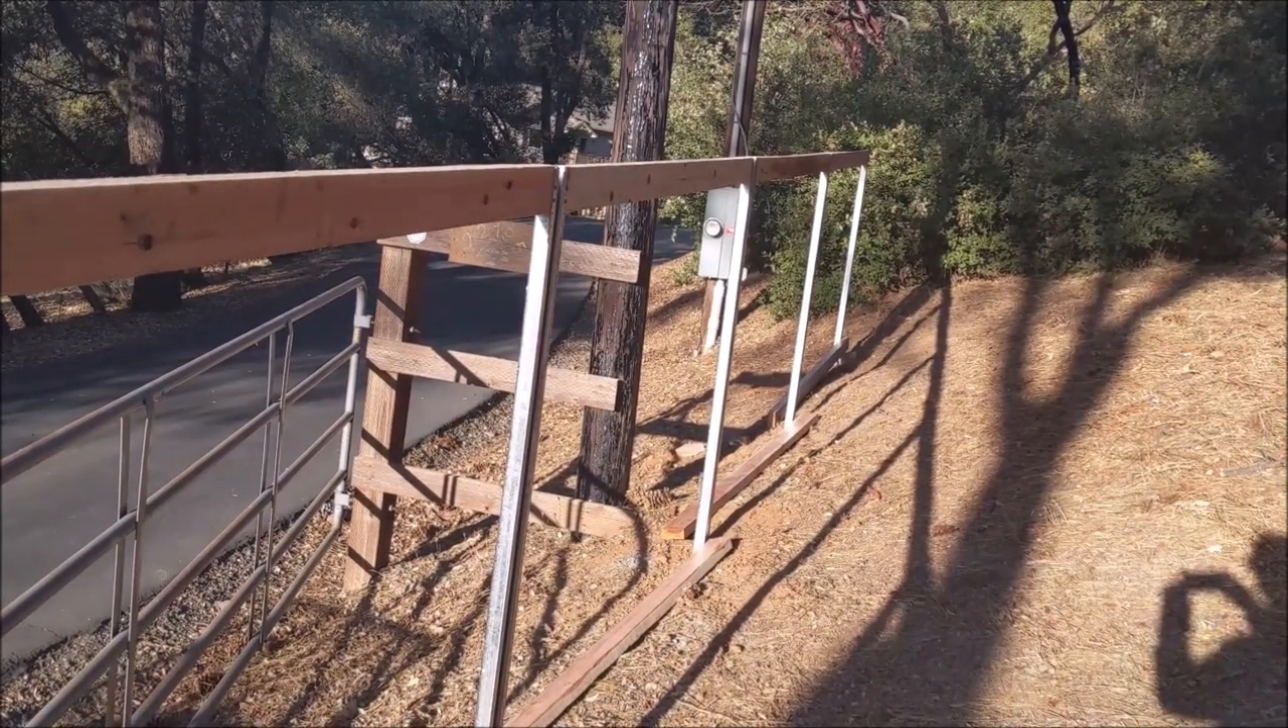Hanging the rails you could see how they are just all flush with the top of the post.